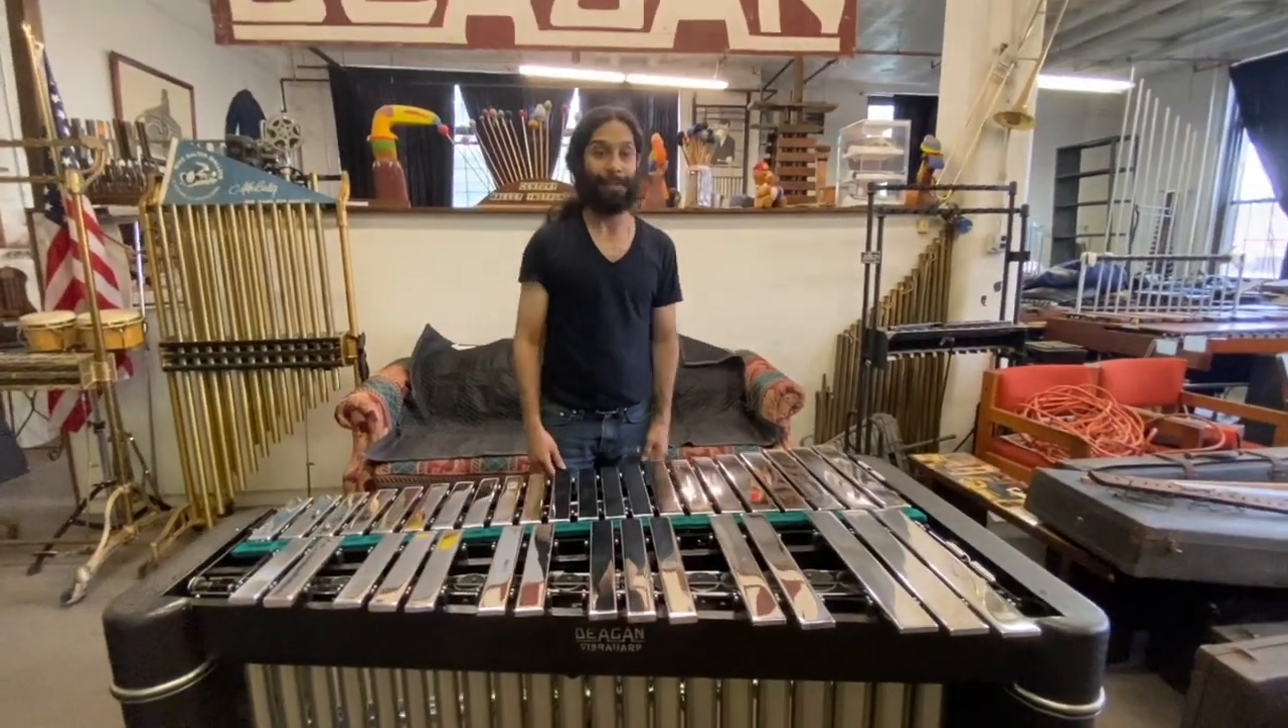And now you've assembled the whole Deegan -55 Imperial.